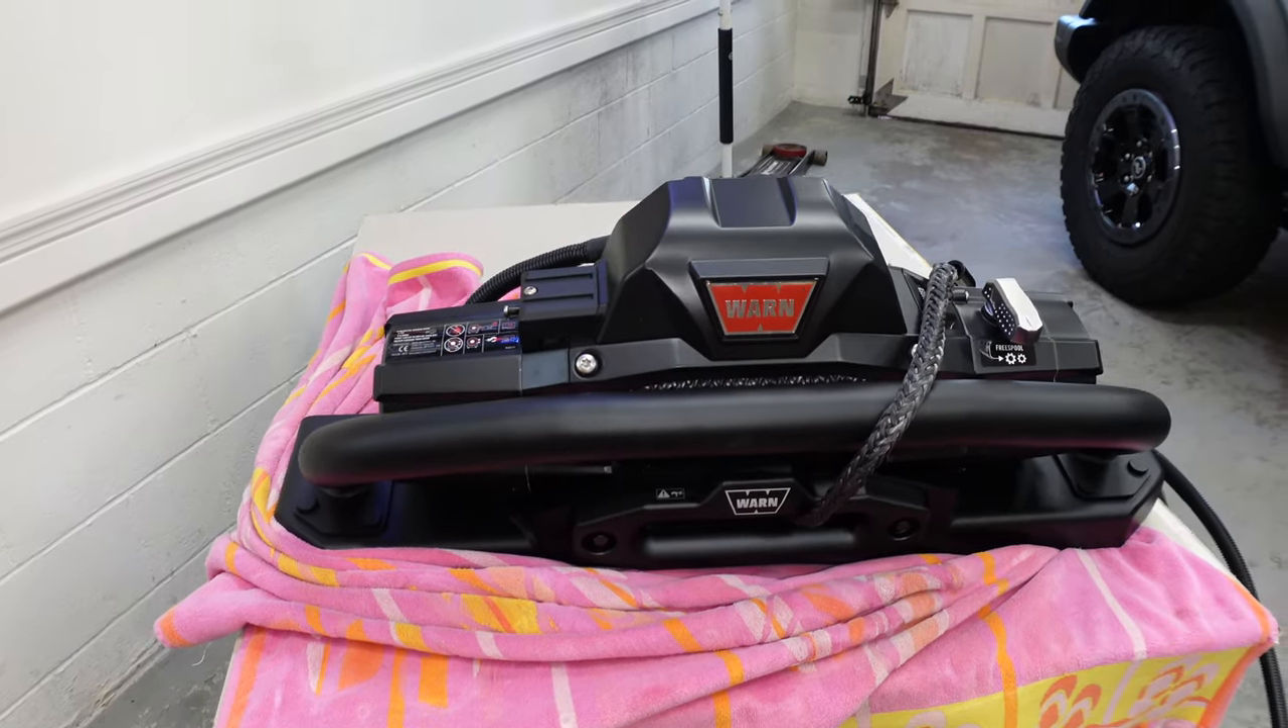The winch and the brush bar, winch plate, all married together.